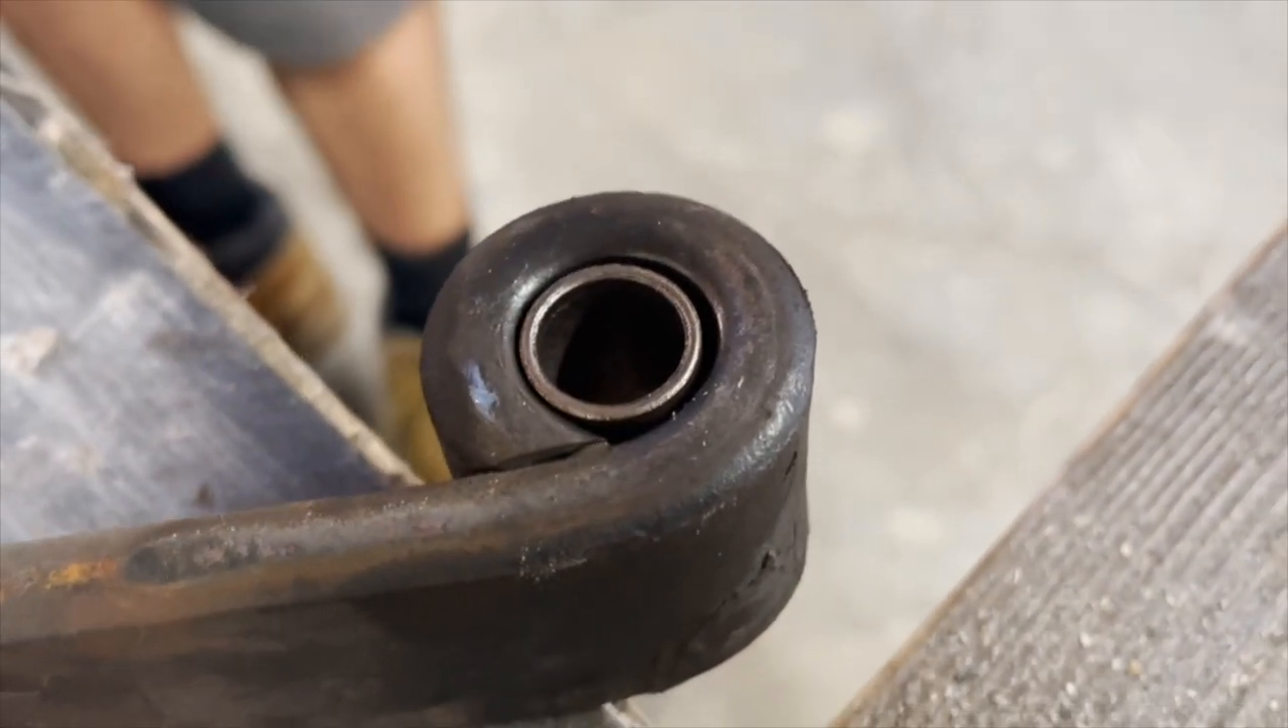That's how you put a bronze bushing back in place, that's where the nylon bushing used to be.